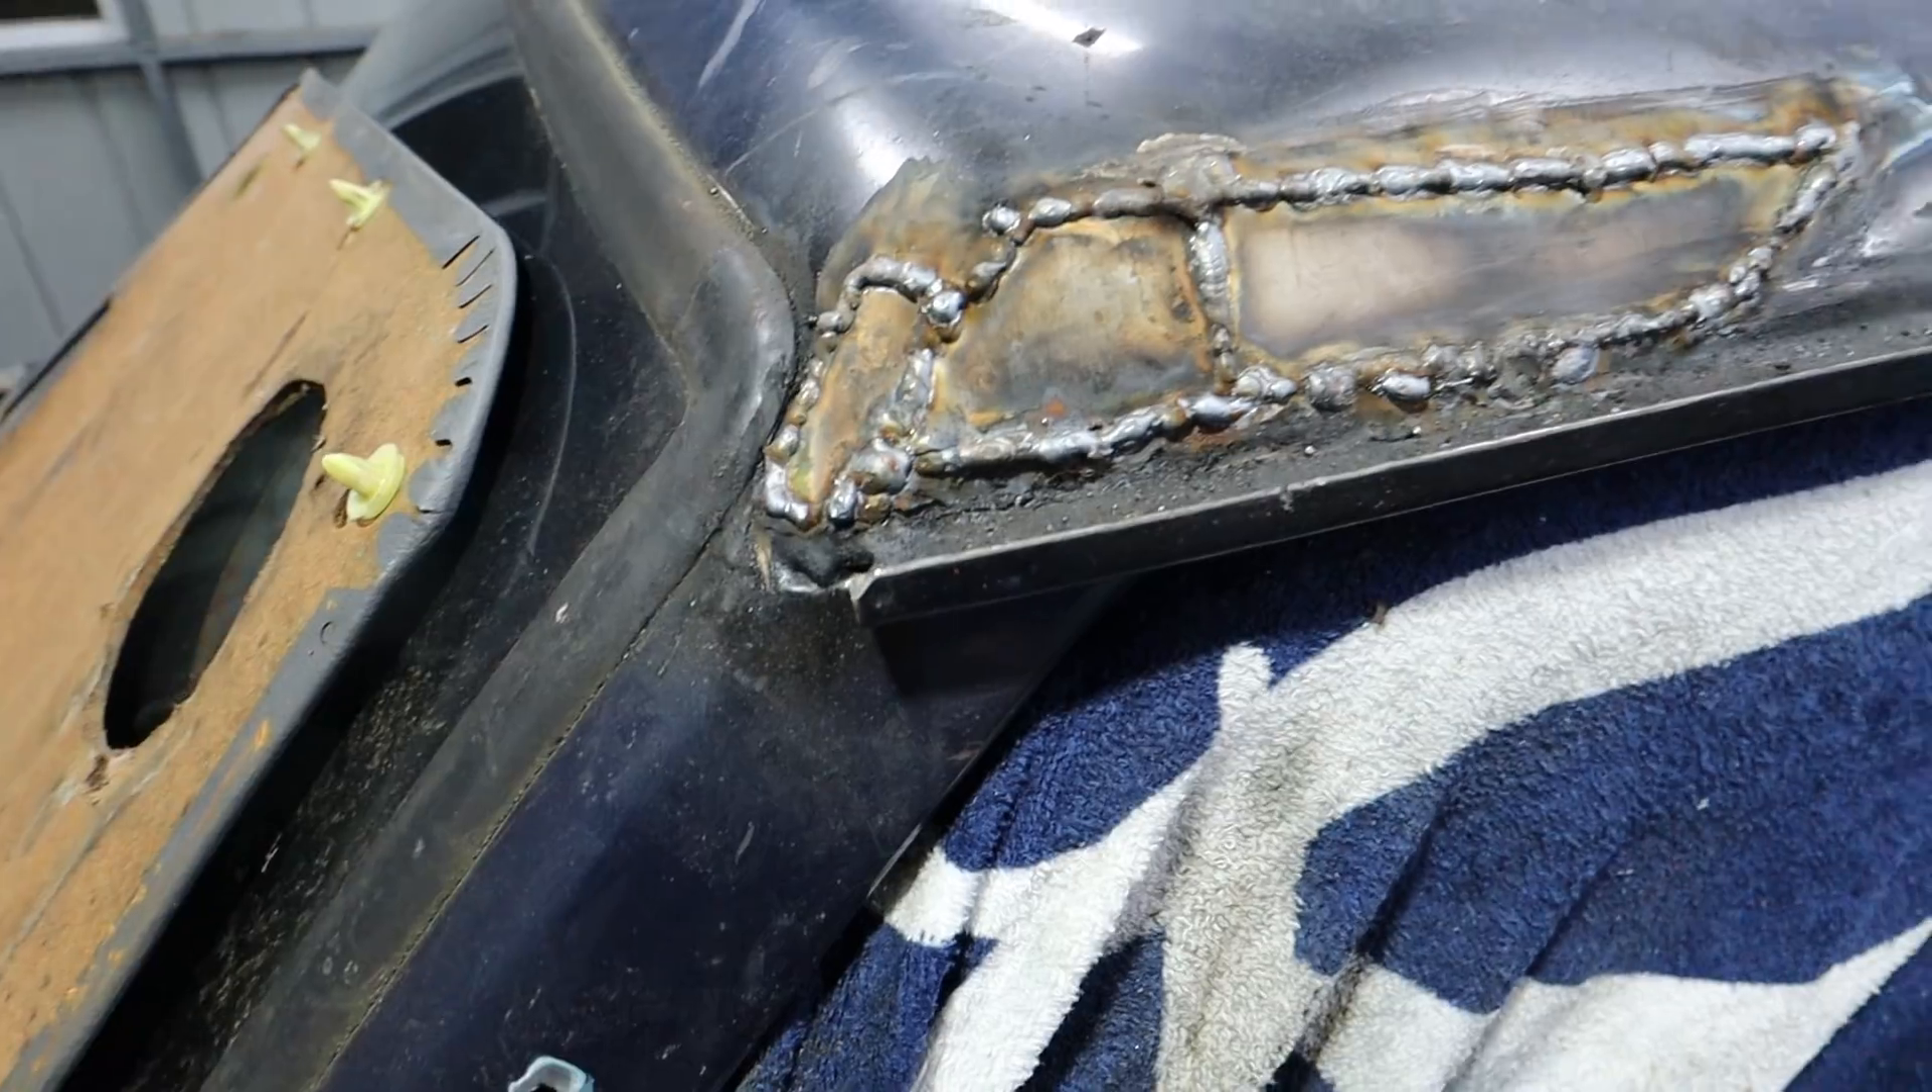All right, boys, the last patch has been done. This was a three -stage one just because that's the way I've done it.